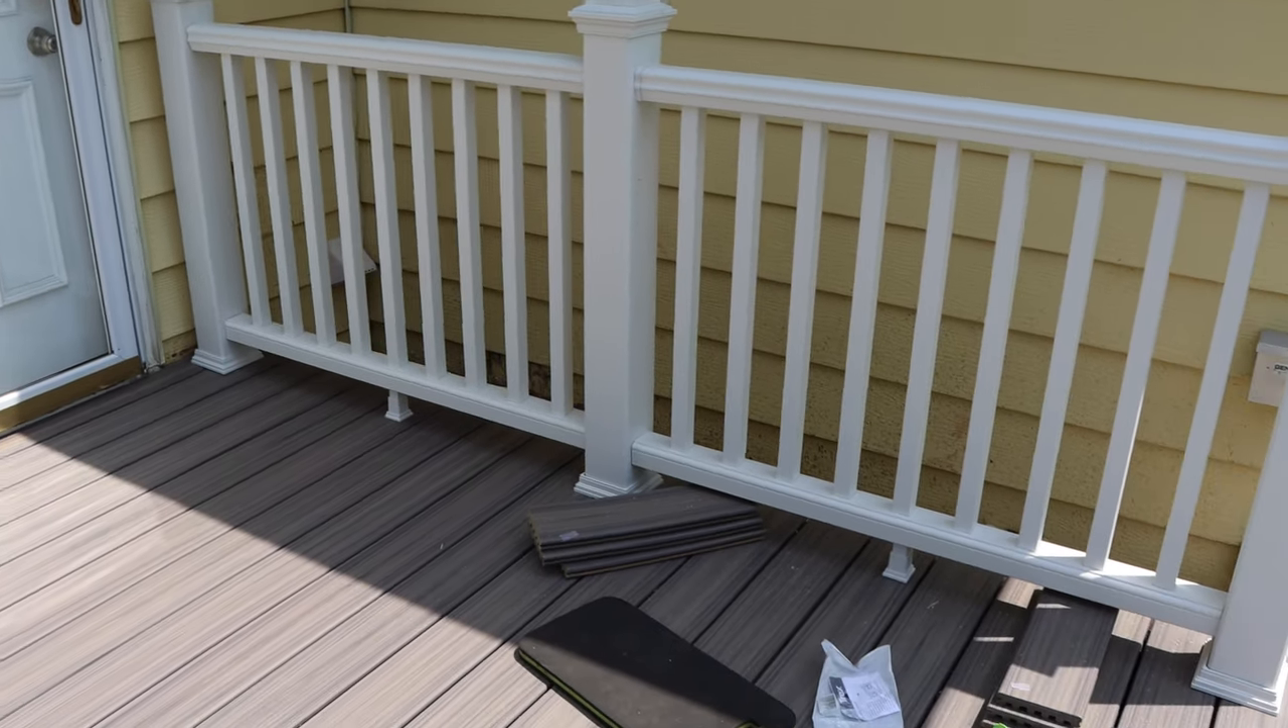This railing is now done.